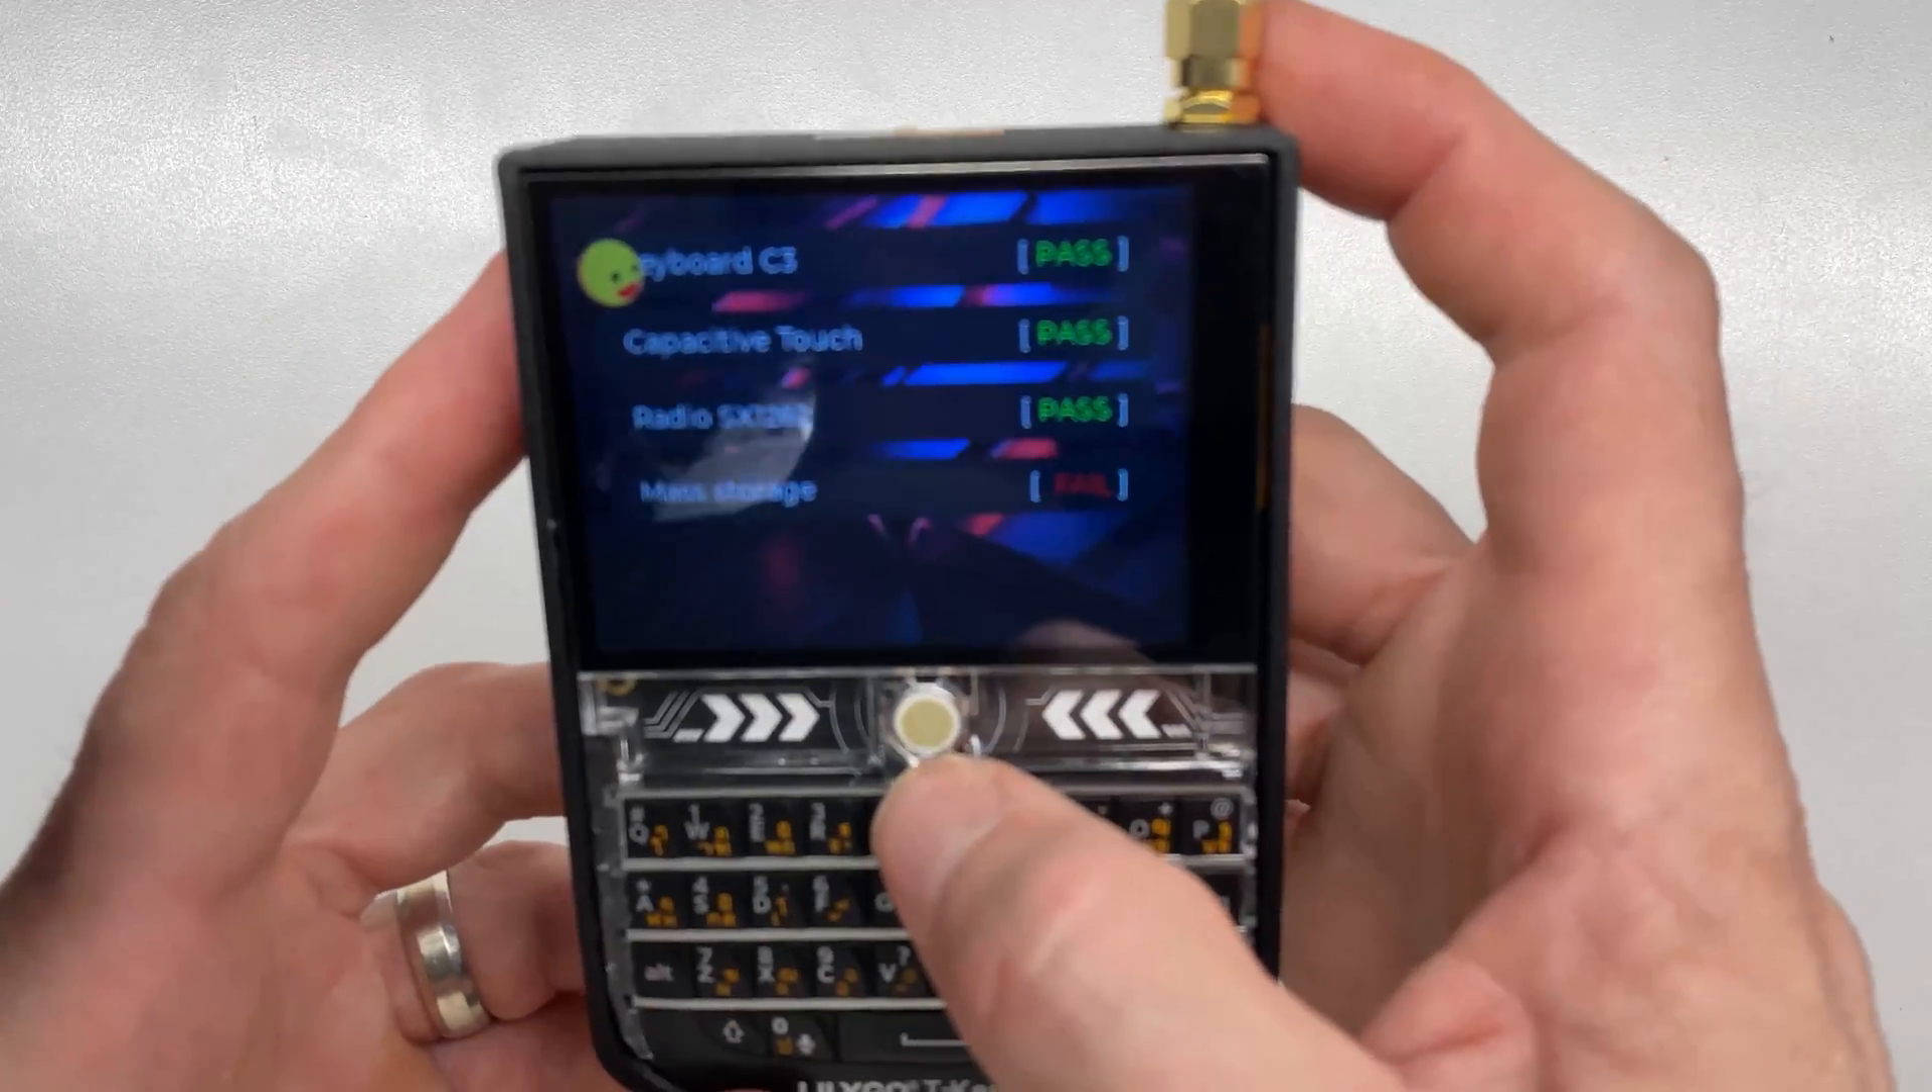Take out the screen protector too and now we've got our working t-deck fully assembled.